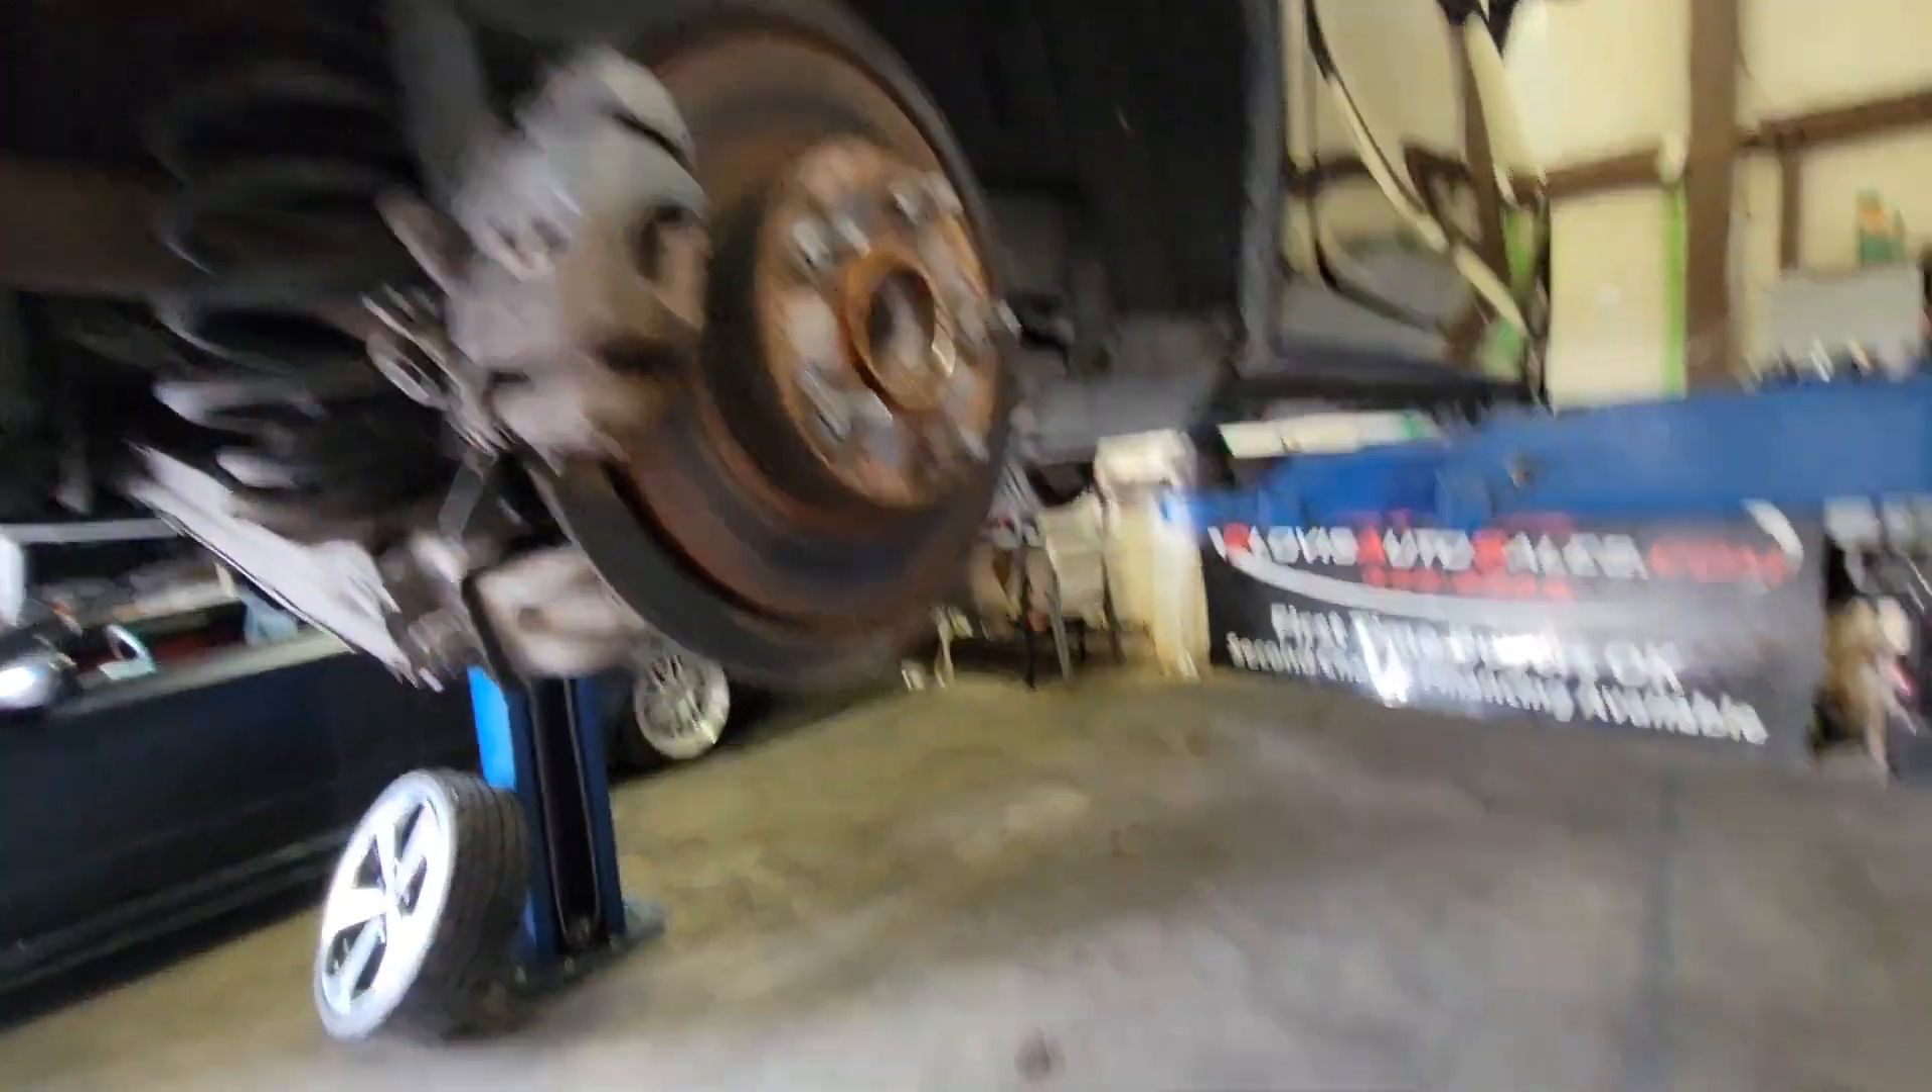Alright, I already have the wheel off using 19mm socket to remove the lug nuts.